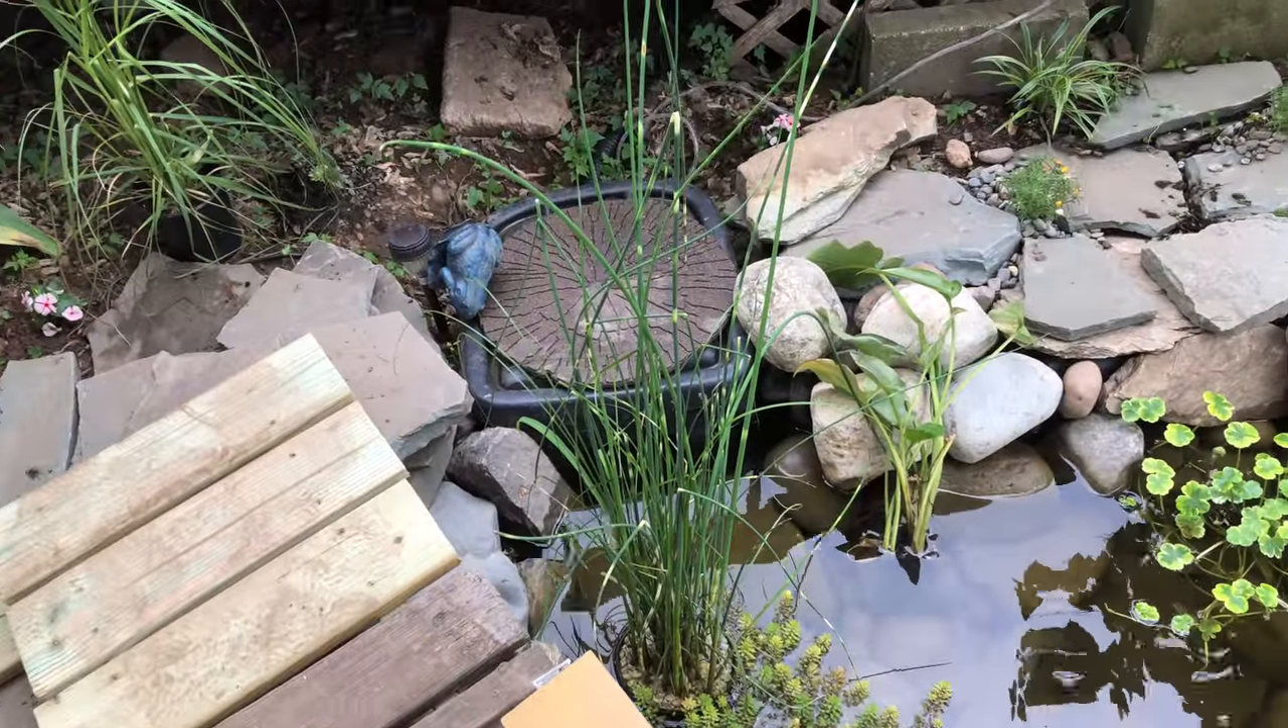Here's my skimmer. I didn't do a very good job at covering that up yet, but I'm not done.